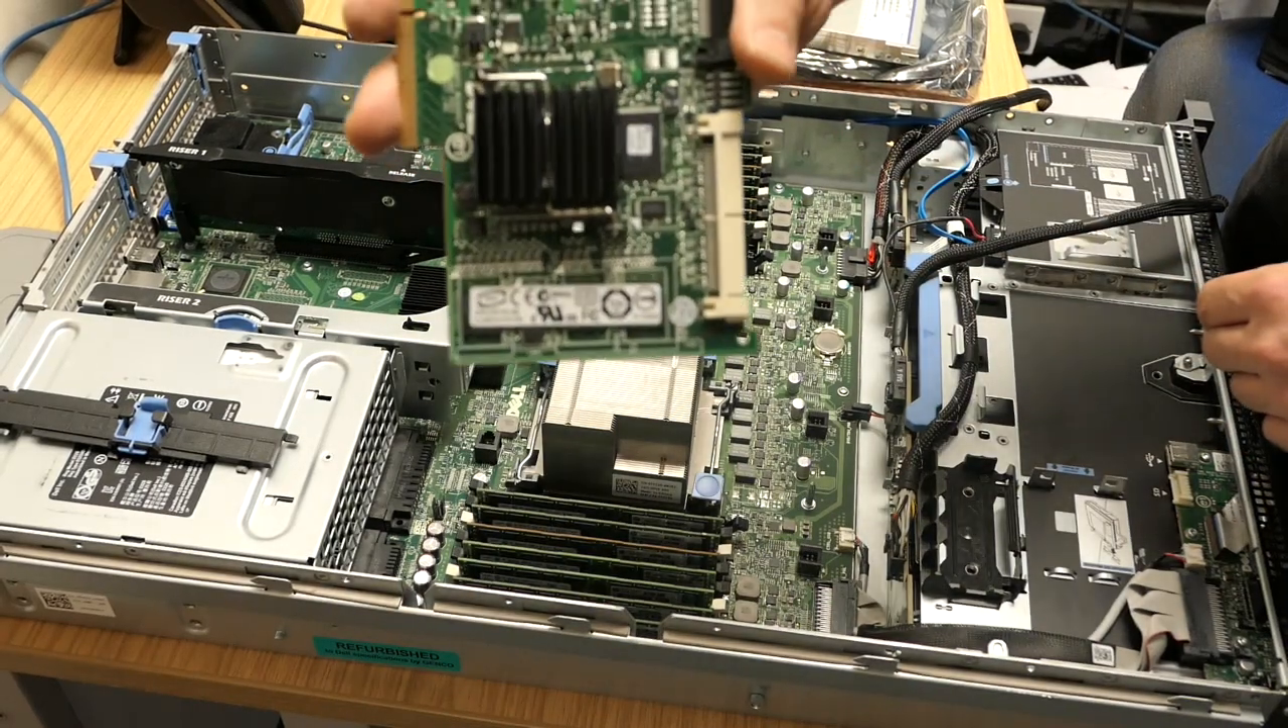That's the uh holder card removed.